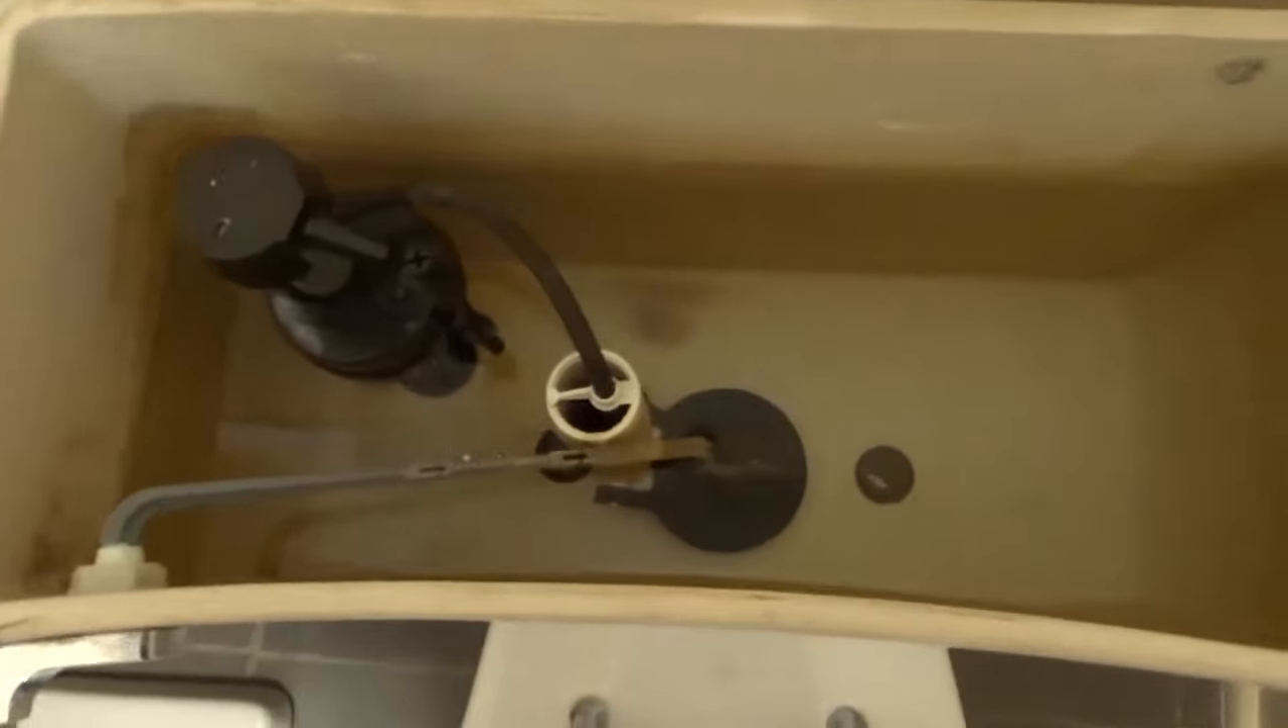I've removed the lid so now we can see the inside of the toilet tank I should have said.